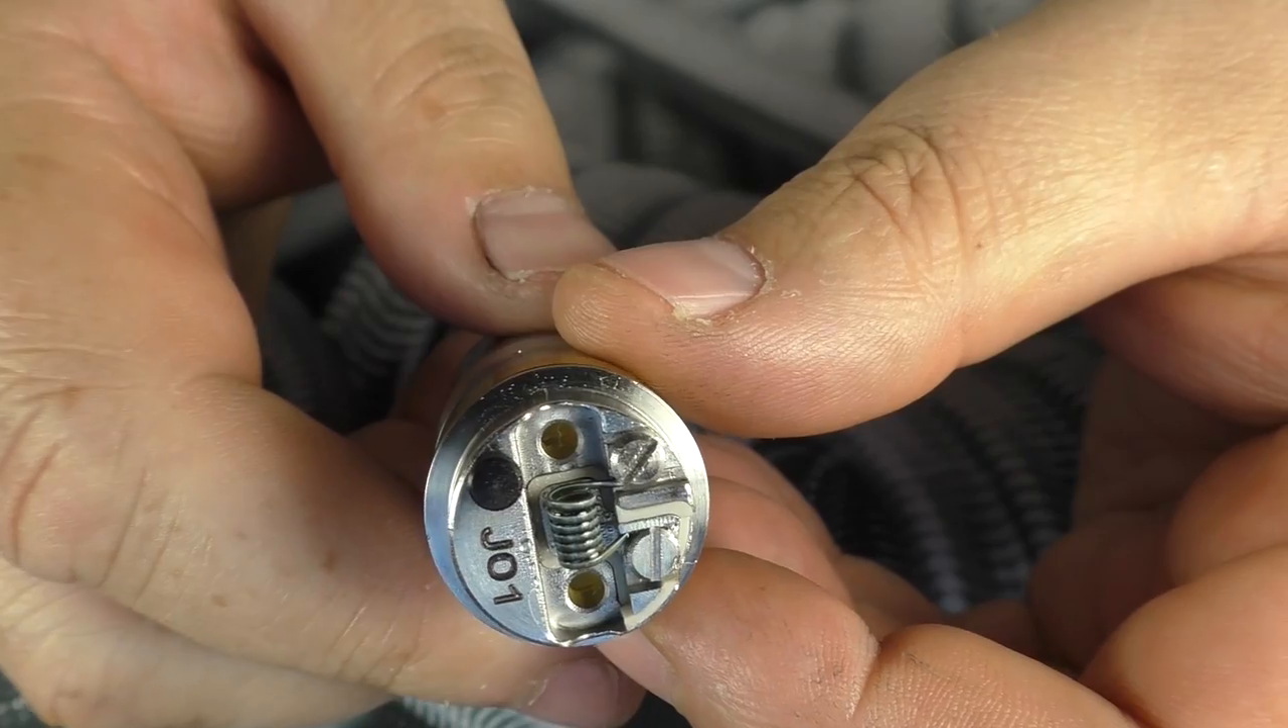I've popped that coil in there.